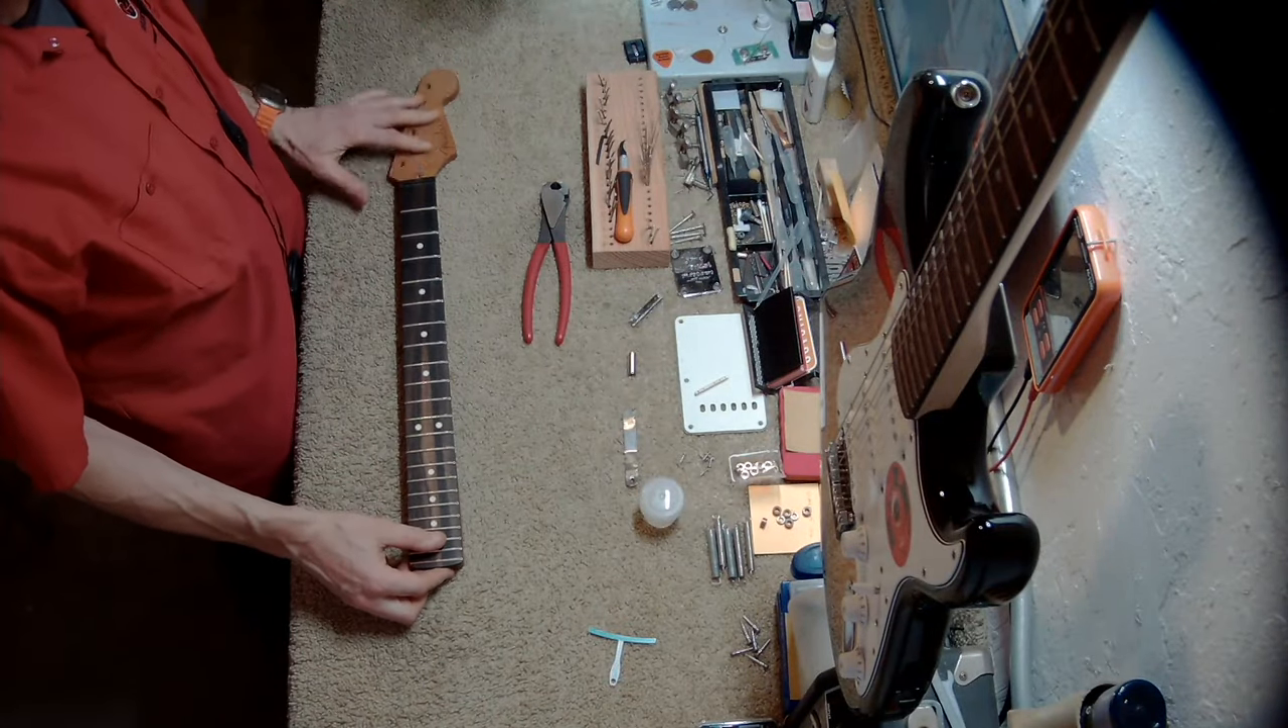Now the neck is completely naked no hardware no nut and now we're ready for the final part of the warranty service procedure.